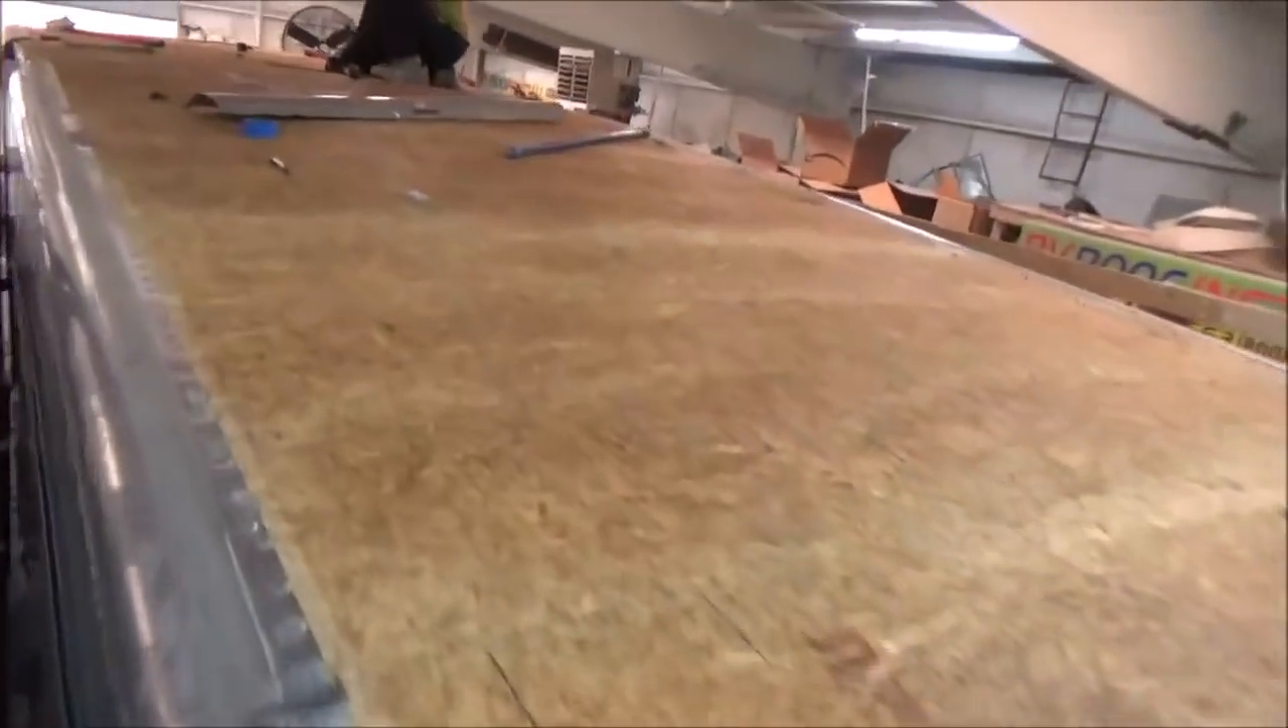We've got the roof stripped off as you can see.